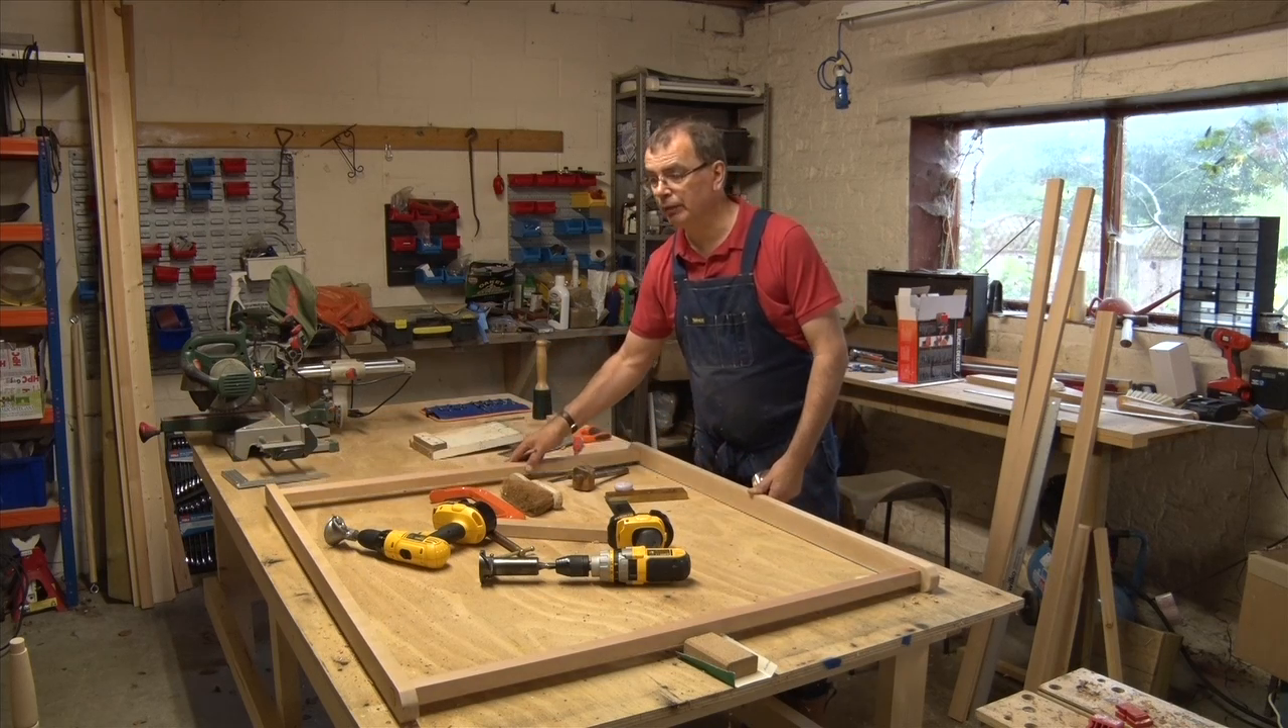As you can see that's the first frame made.